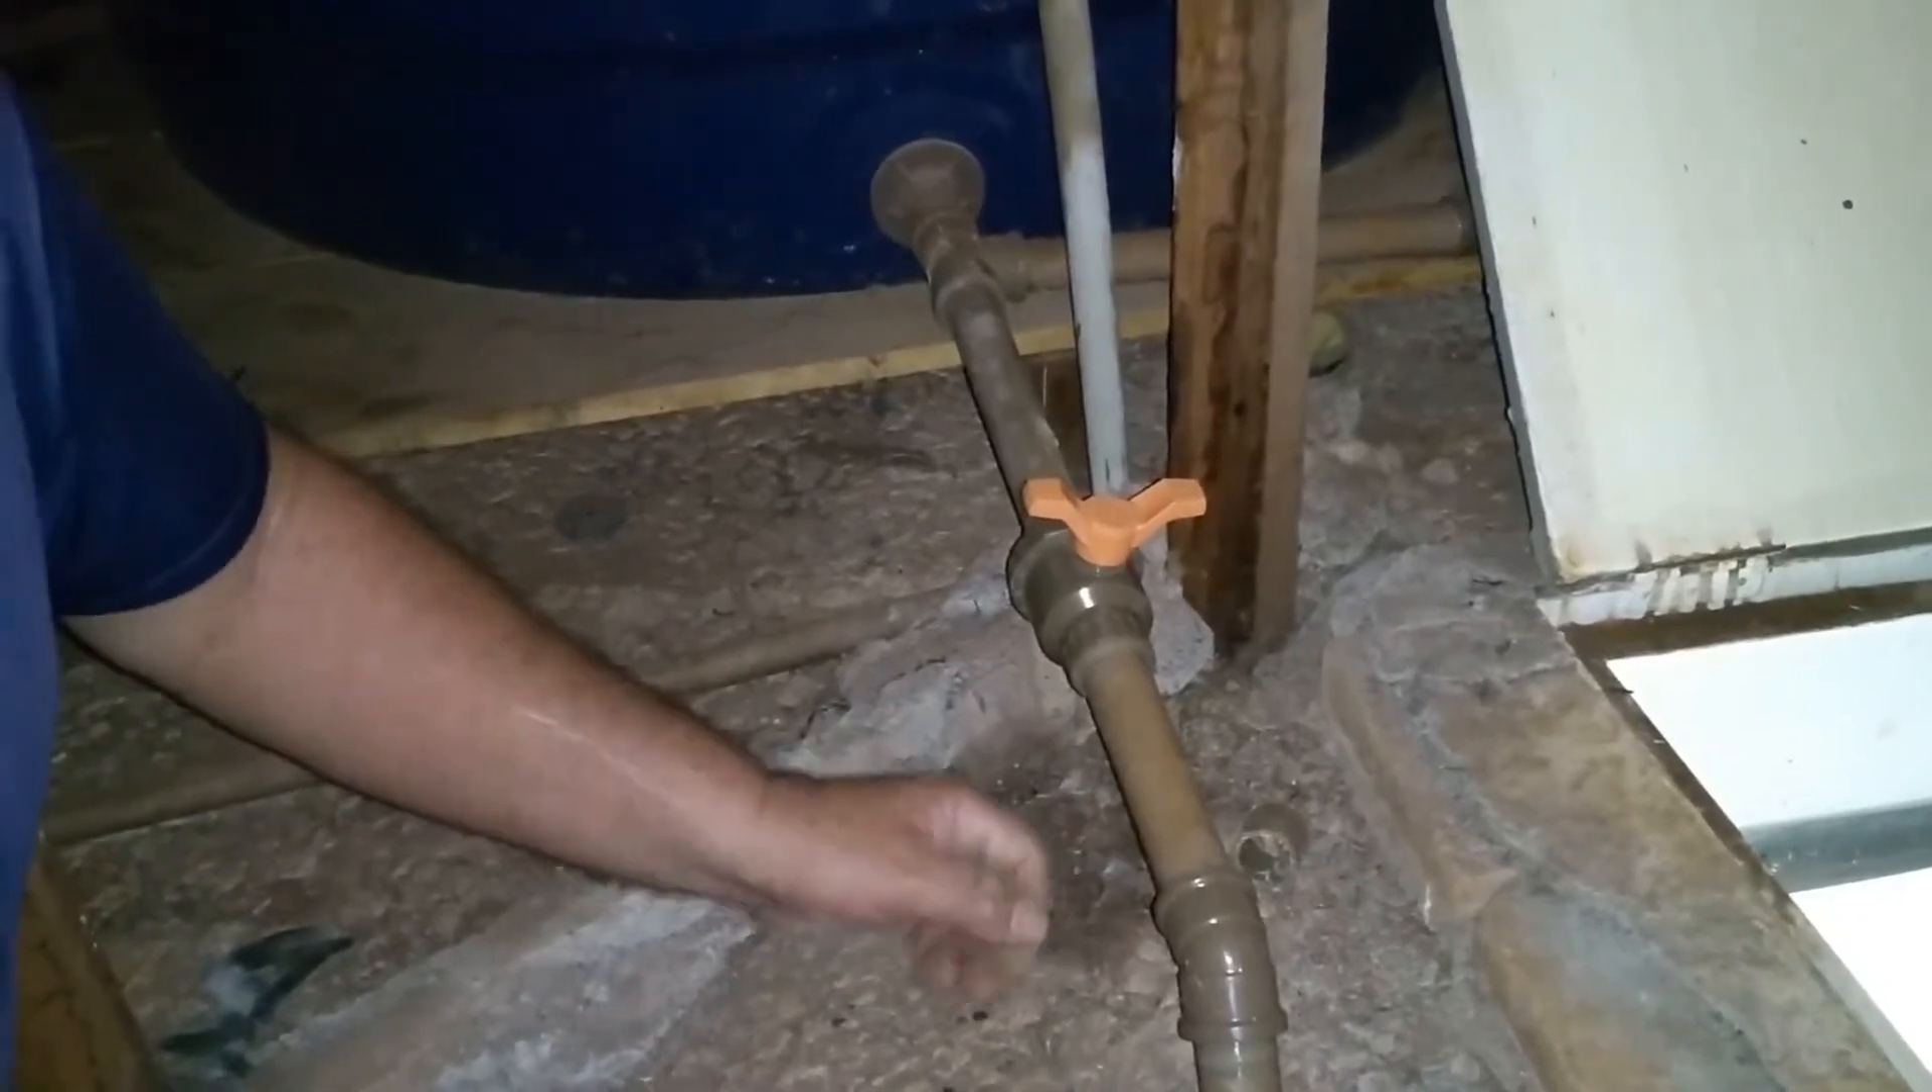Então, aqui ó, é um cano de uma polegada, instalei esse registro já, tá?